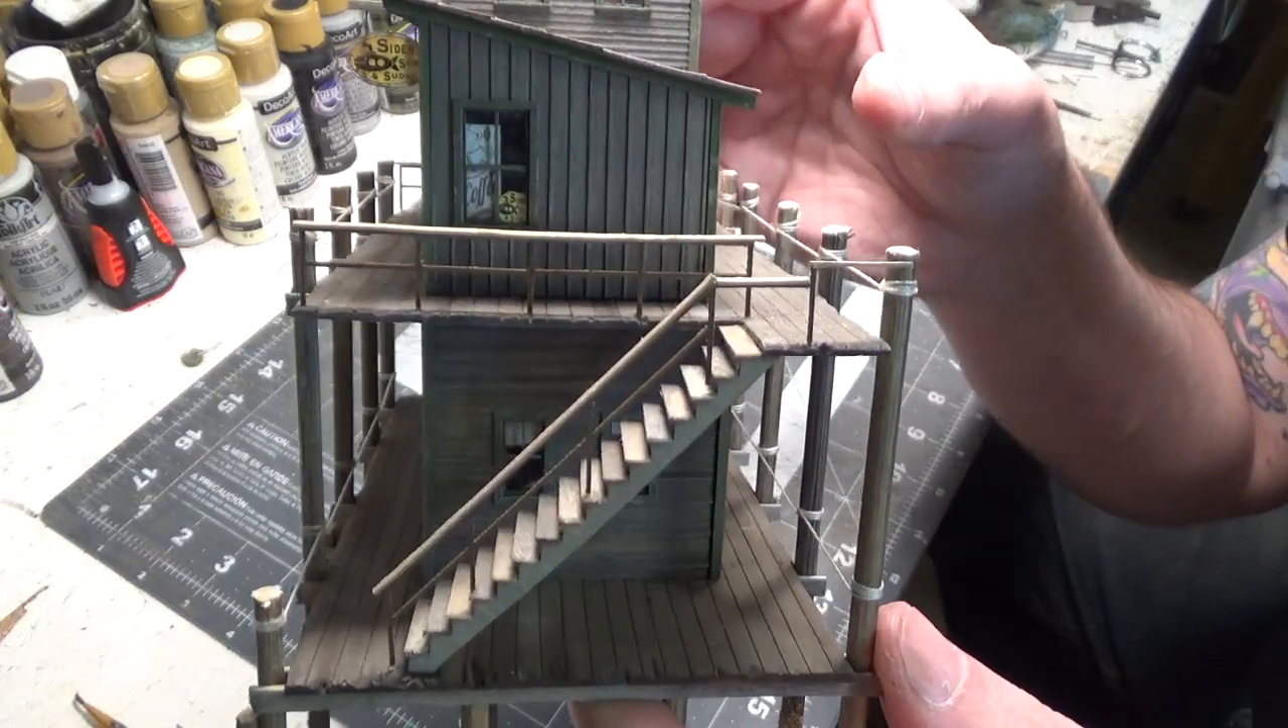I've got my railings put on.